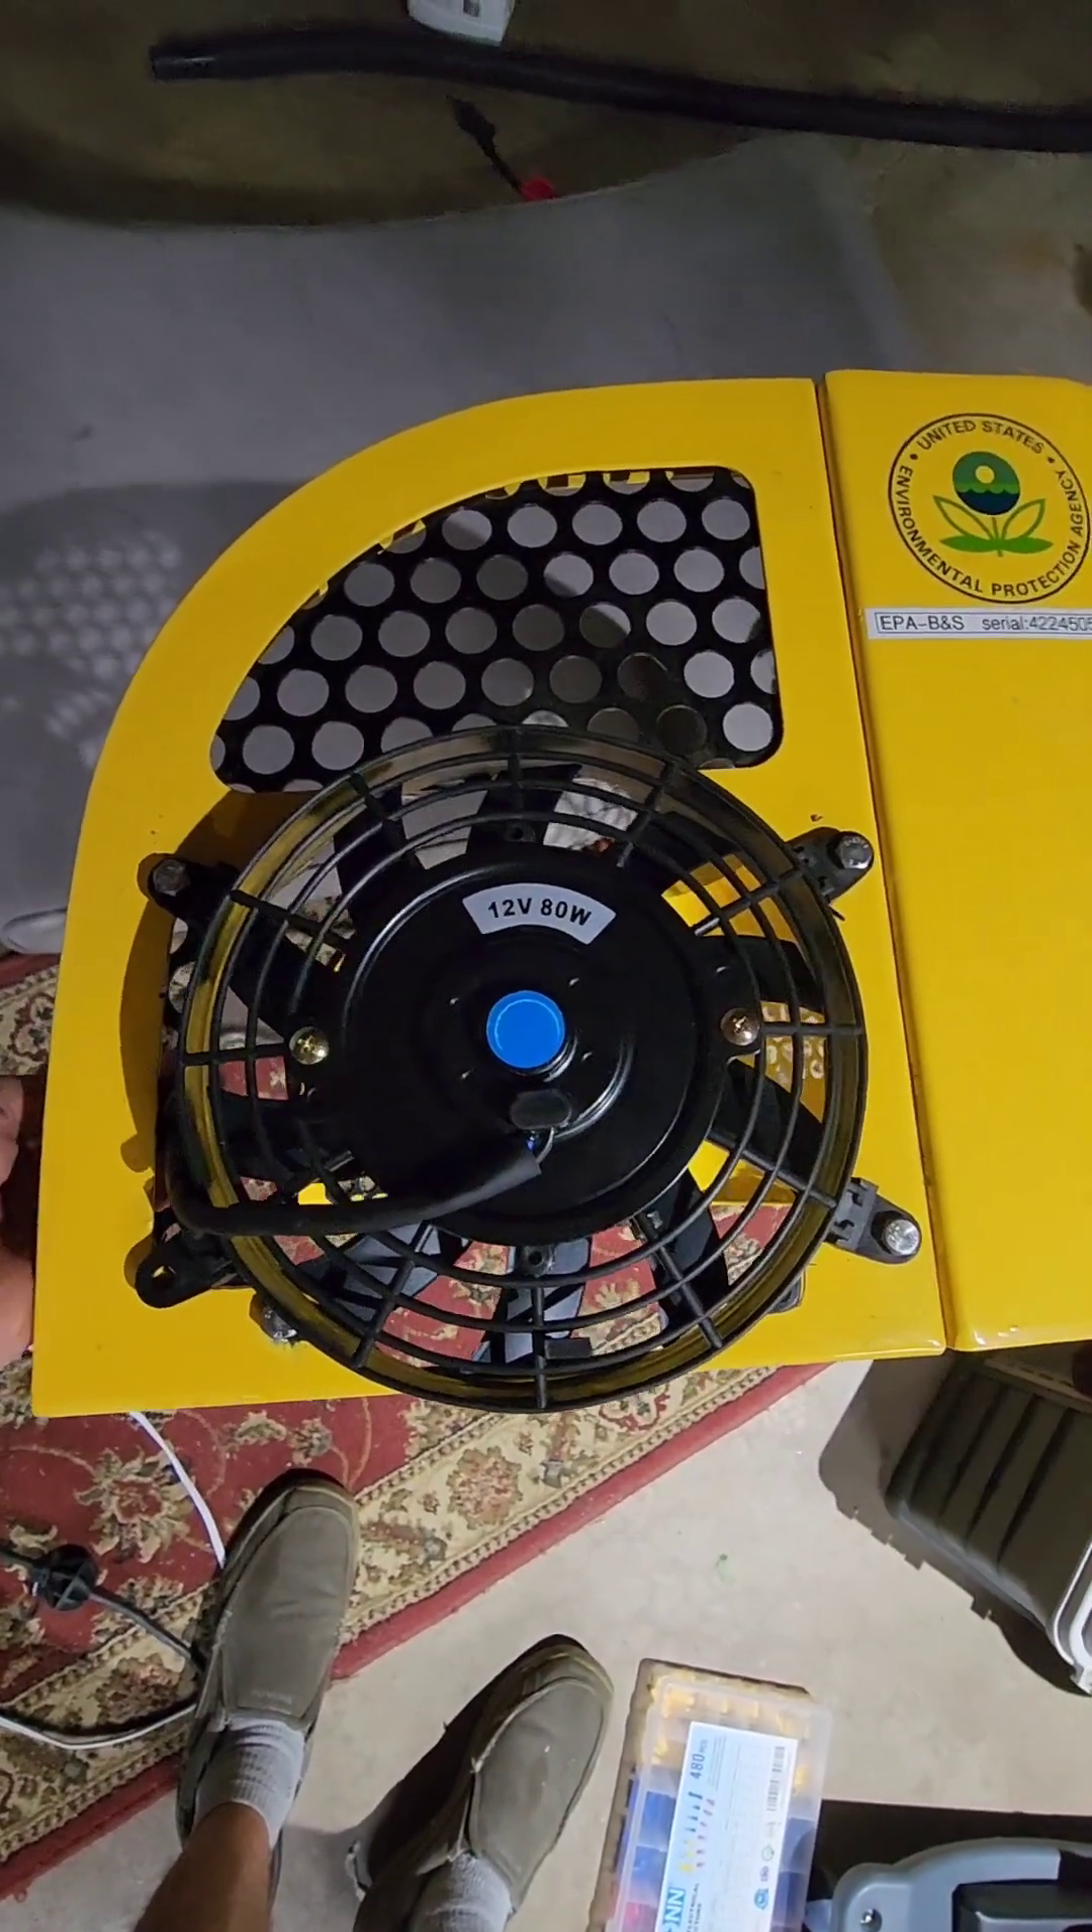Okay, so I'm getting ready to put the cover back on, got the fan mounted on the left side exterior, quarter inch by inch and a half bolts, nuts and lock washers on the back.